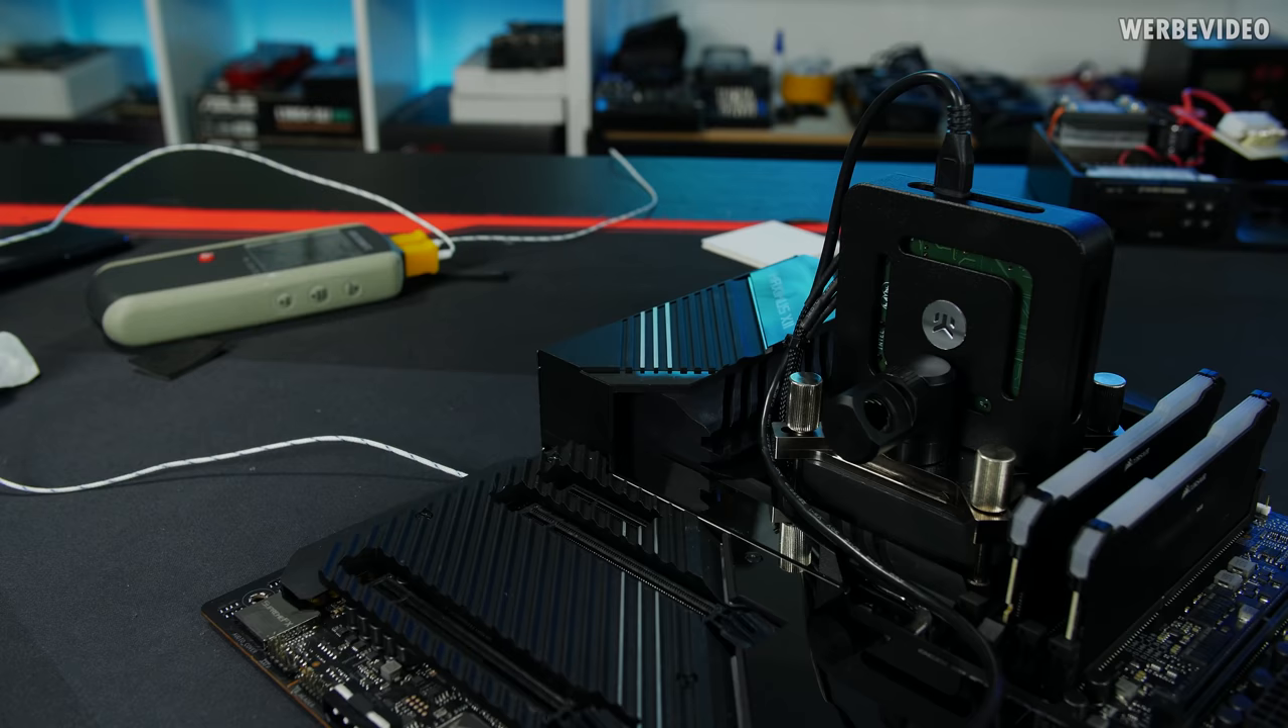Ich habe jetzt den Kühler soweit montiert.